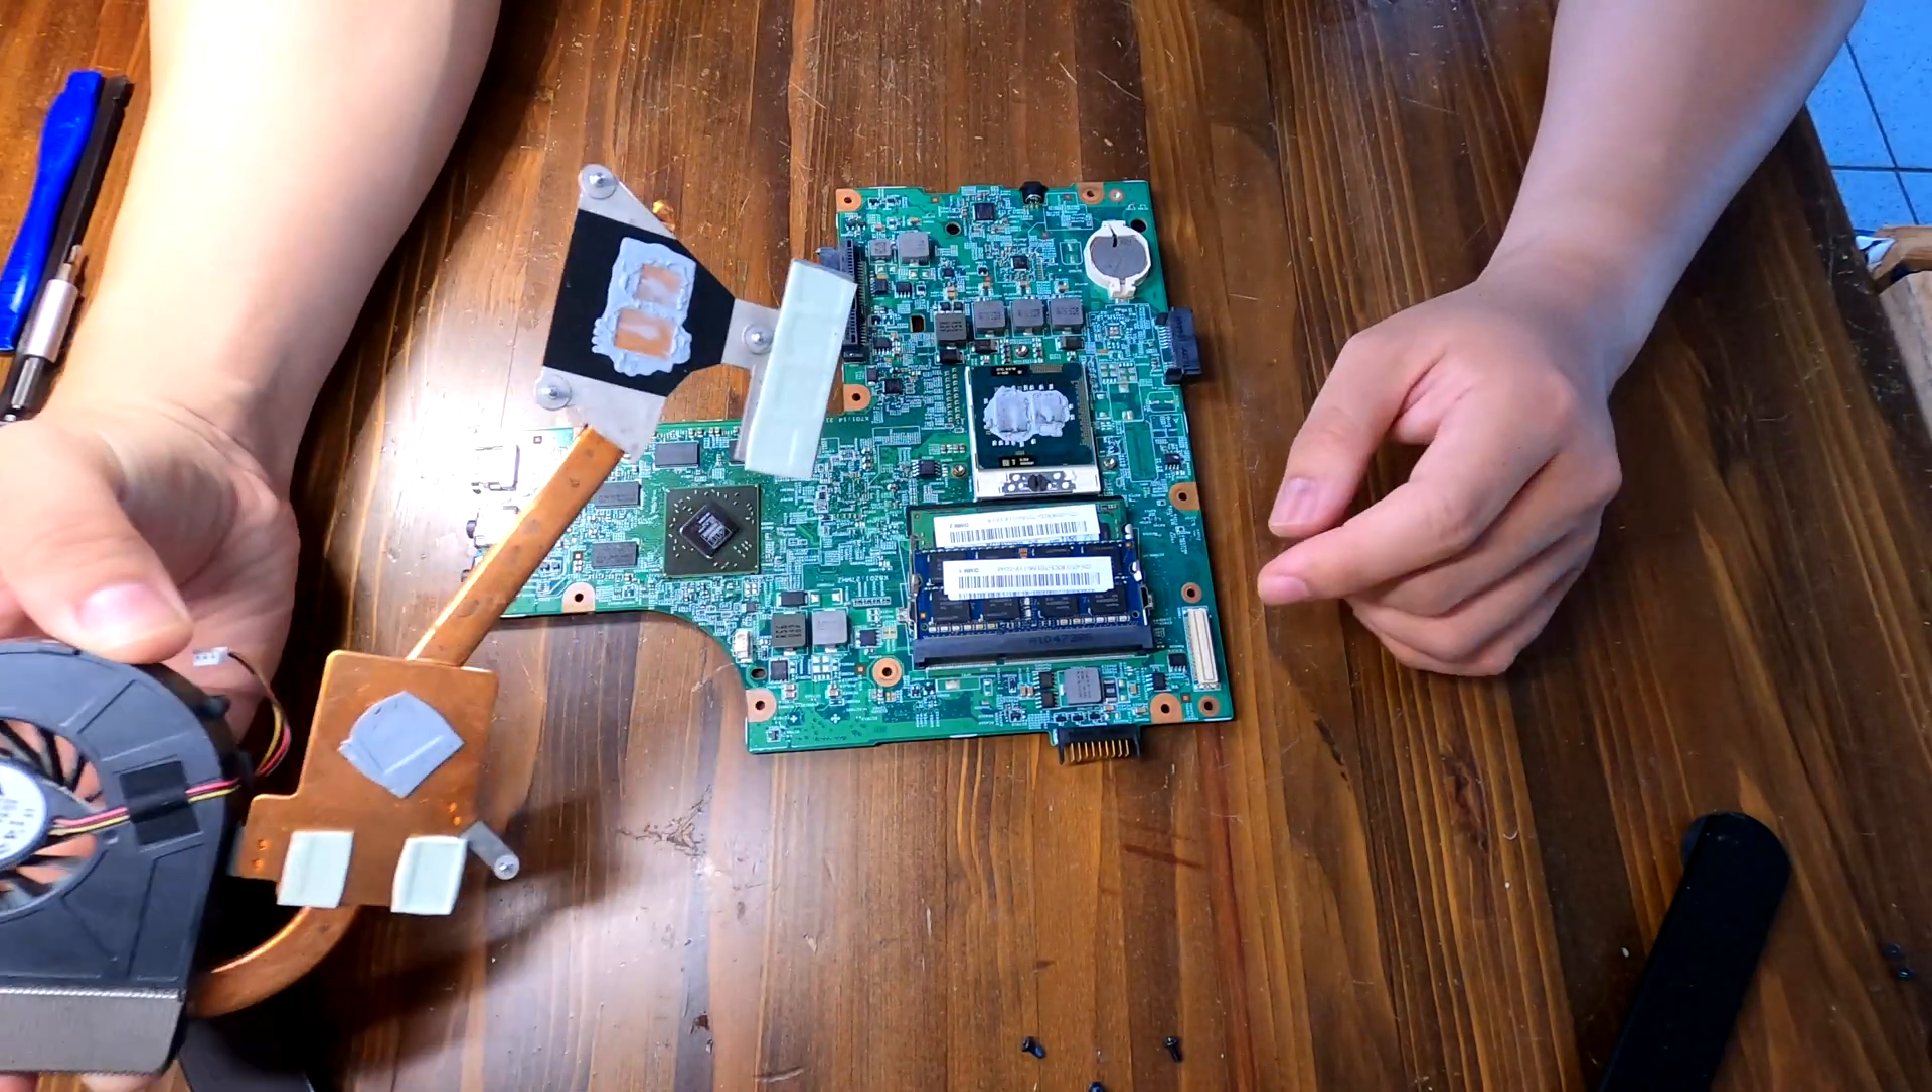Yeah, uh, the heat sink is now free from the motherboard.